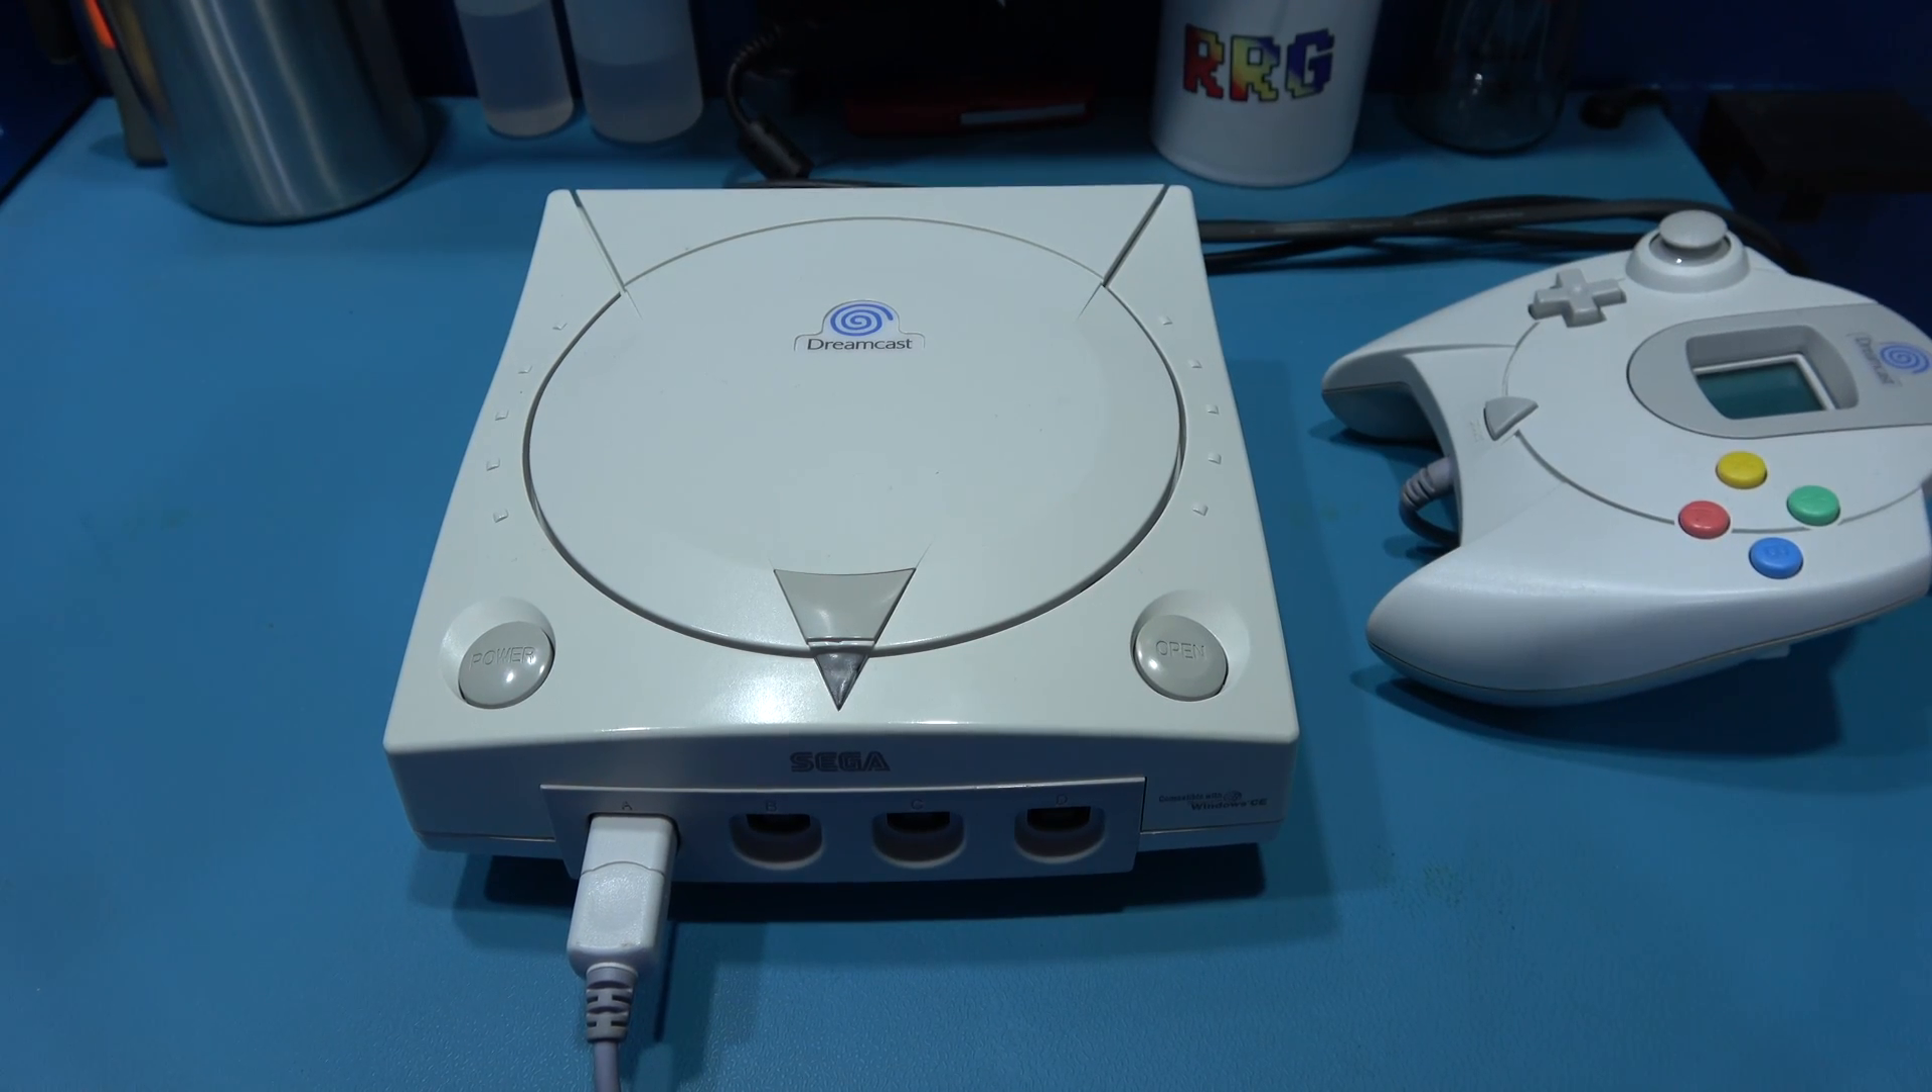And the dreamcast is all put back together.